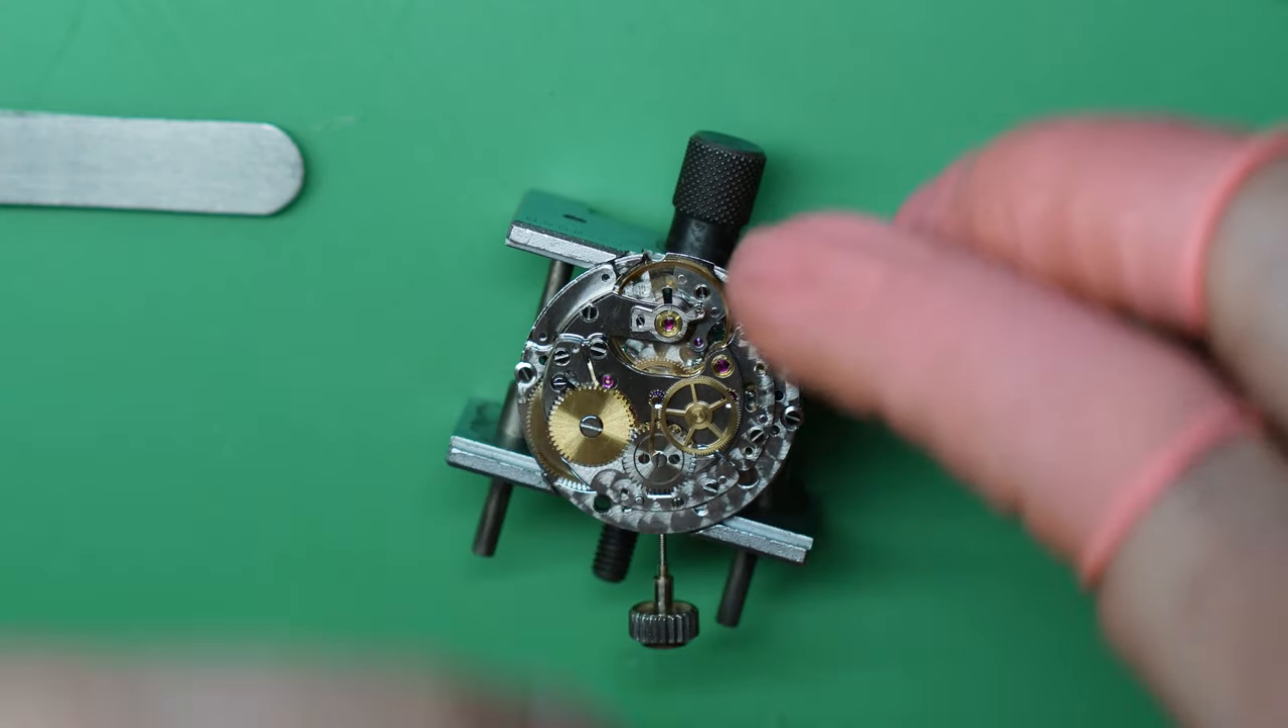So as you can see i've just put the stem and crown in.